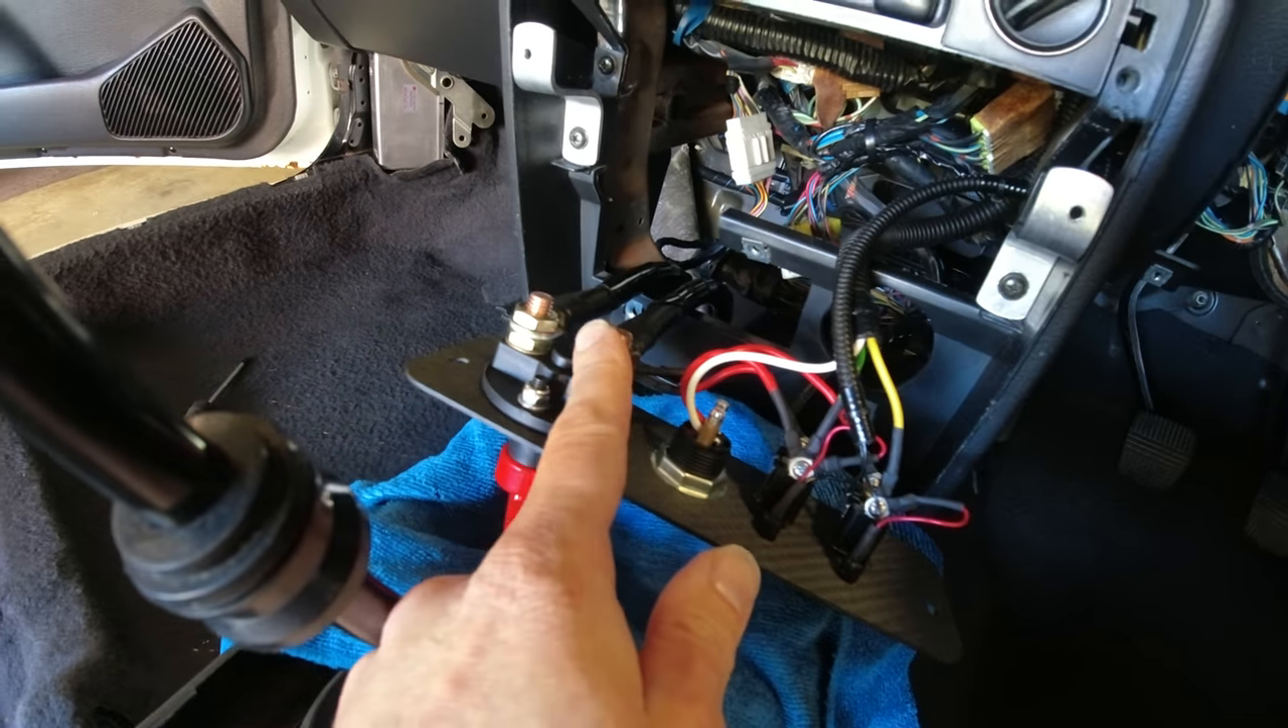We've got our switch panel all wired up everything tightened.